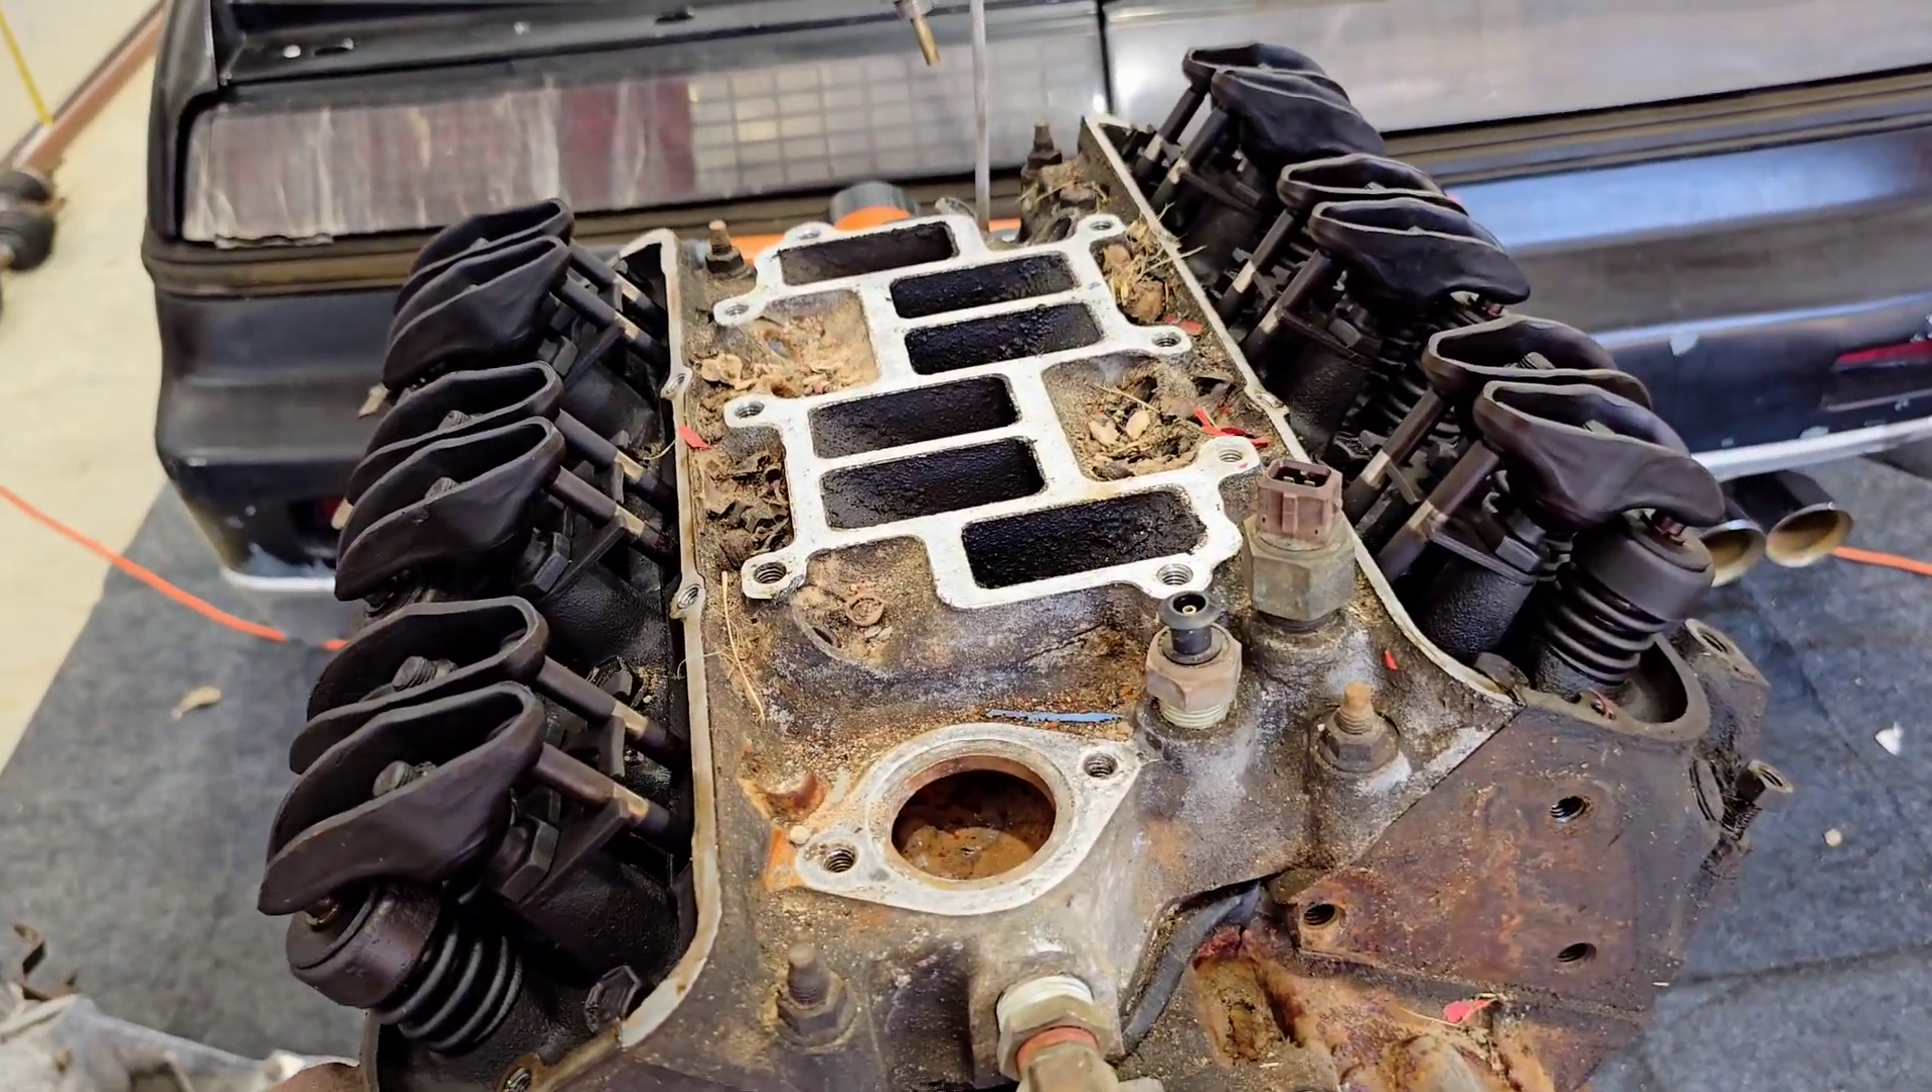Alright, now that I've got most of the accessories and everything else off, all that we have left is for the most part the block, the heads, and the intake manifold.